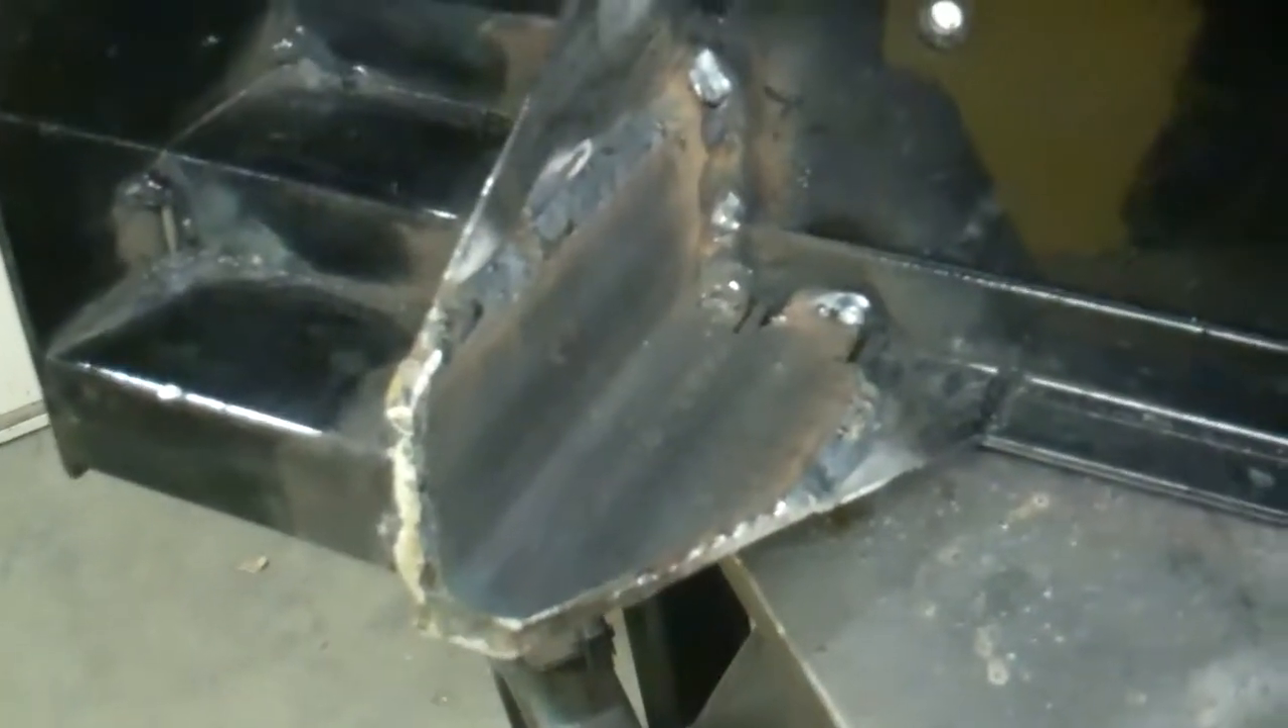Yeah, I got one of the pieces welded in there for the foot pegs.